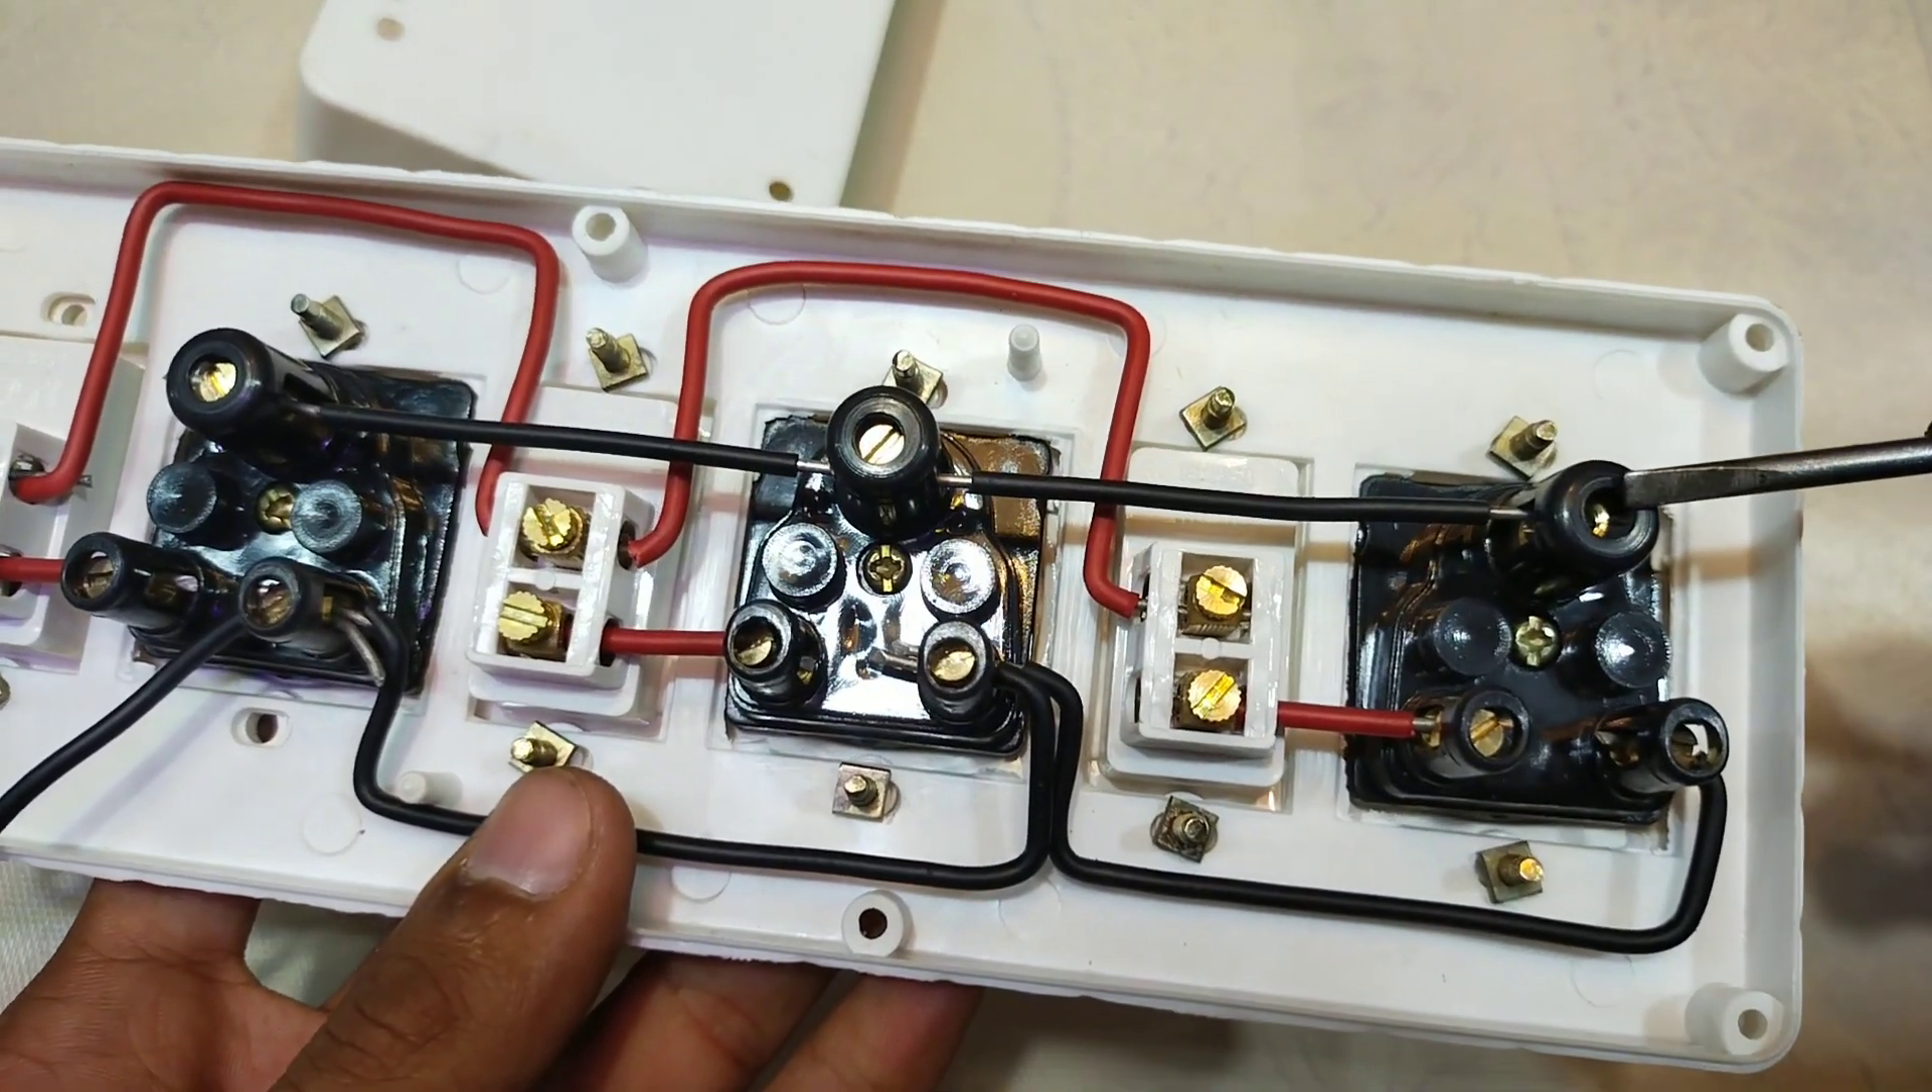देखिए यह हमारा वायरिंग किया हुआ है।